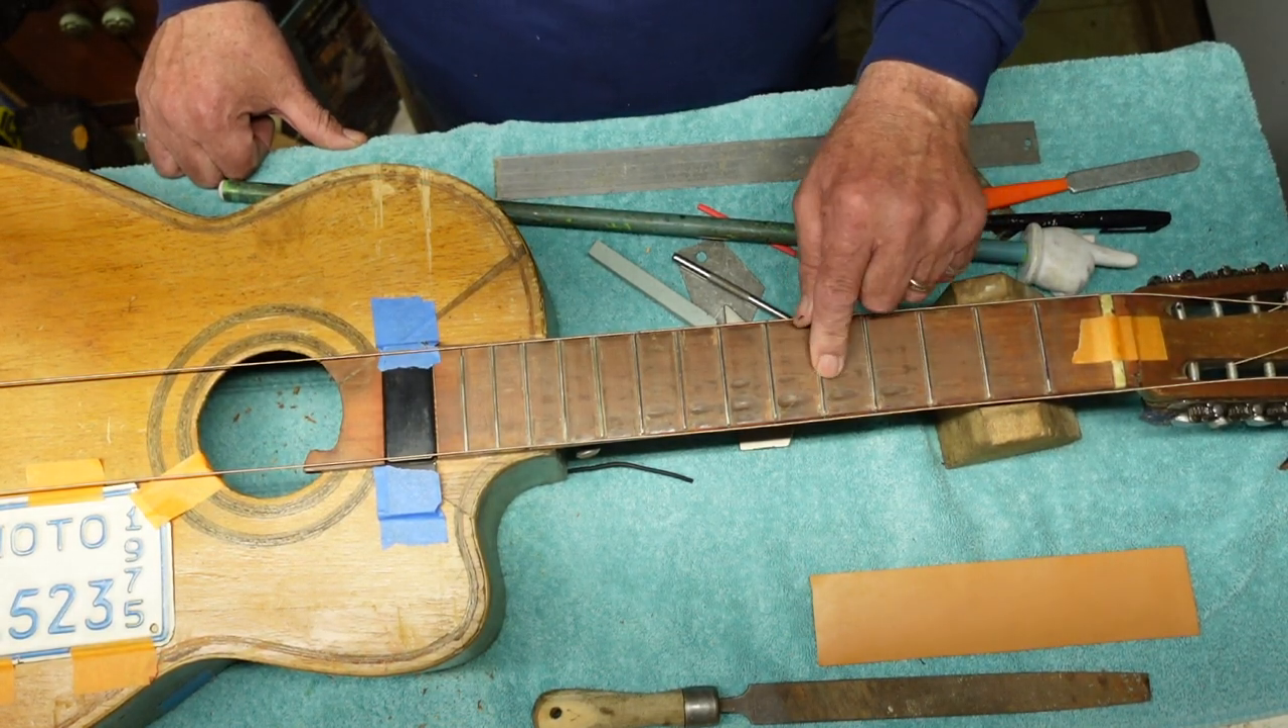We got the frets back in we didn't break up the fingerboard to do it.